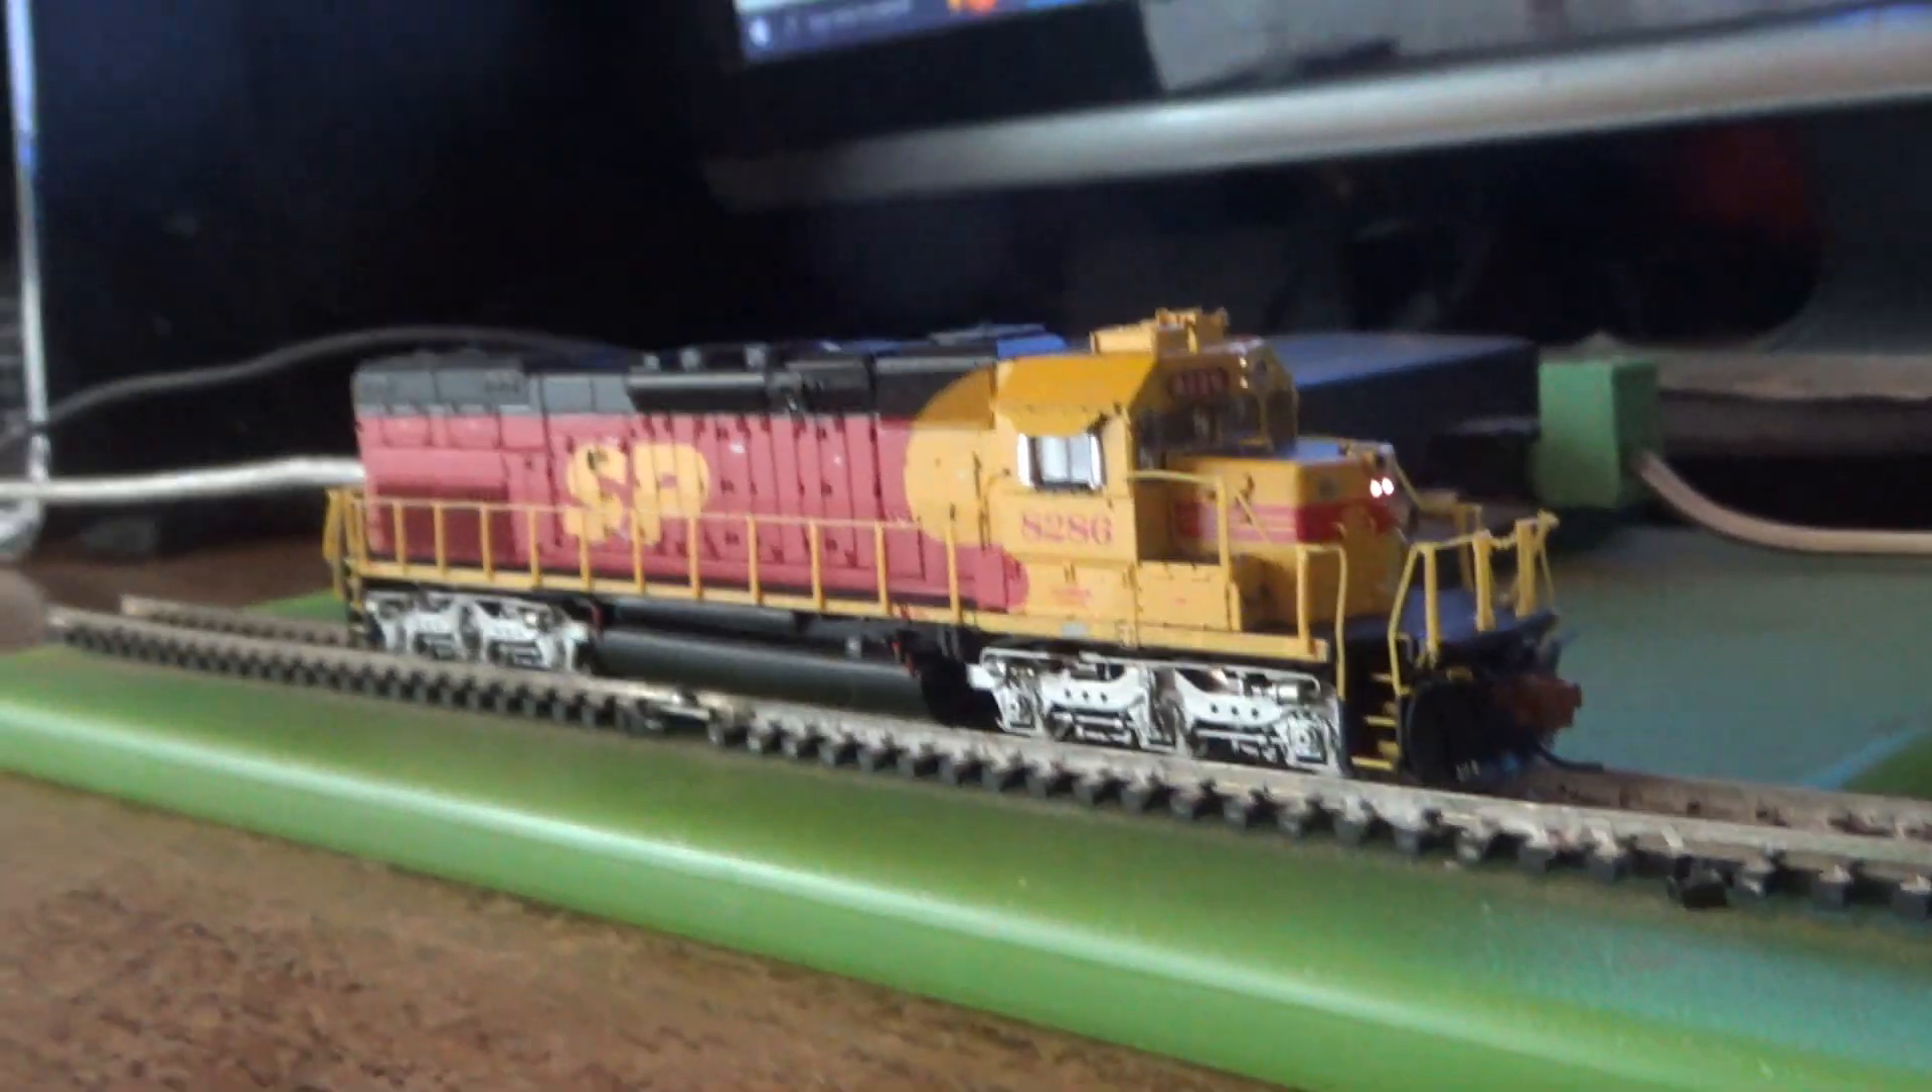All right, I have the shell back on and have it programmed.